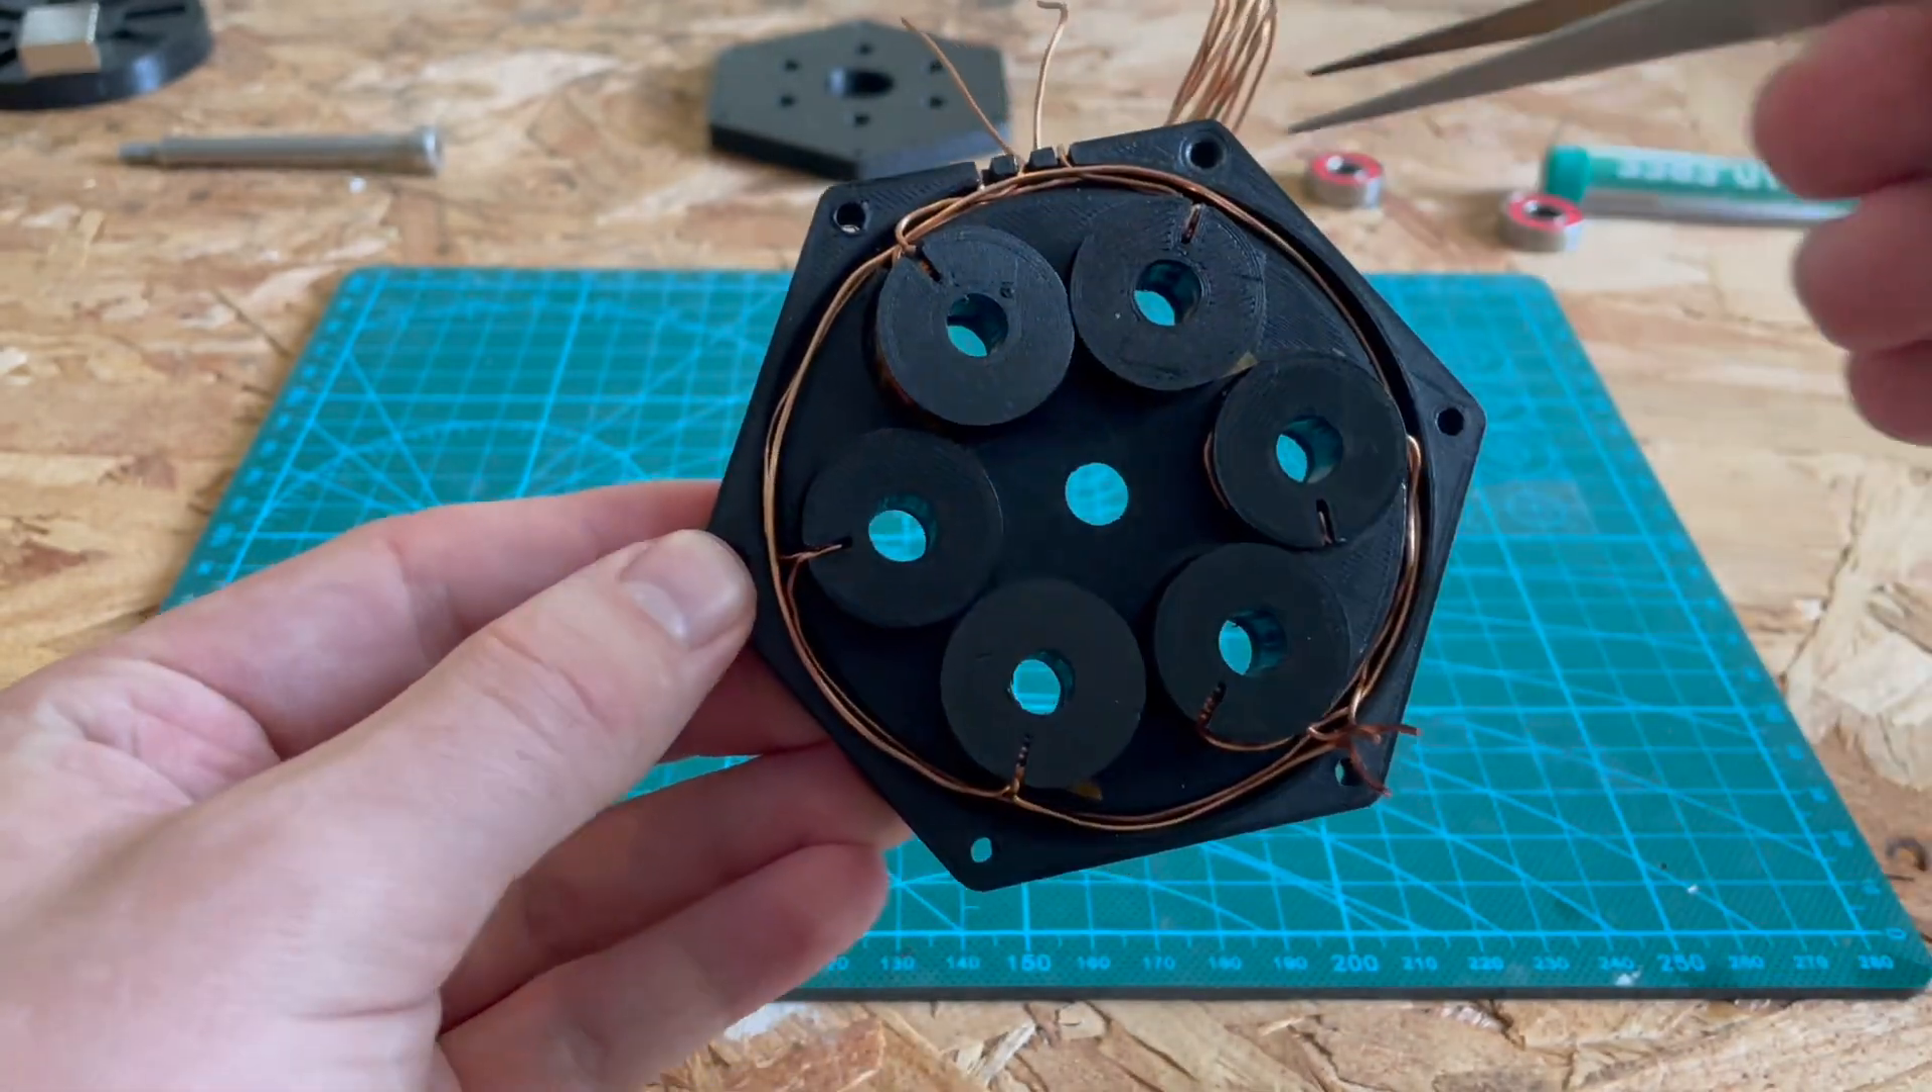I finally managed to fit all six coils uh into the lower half of the stator.